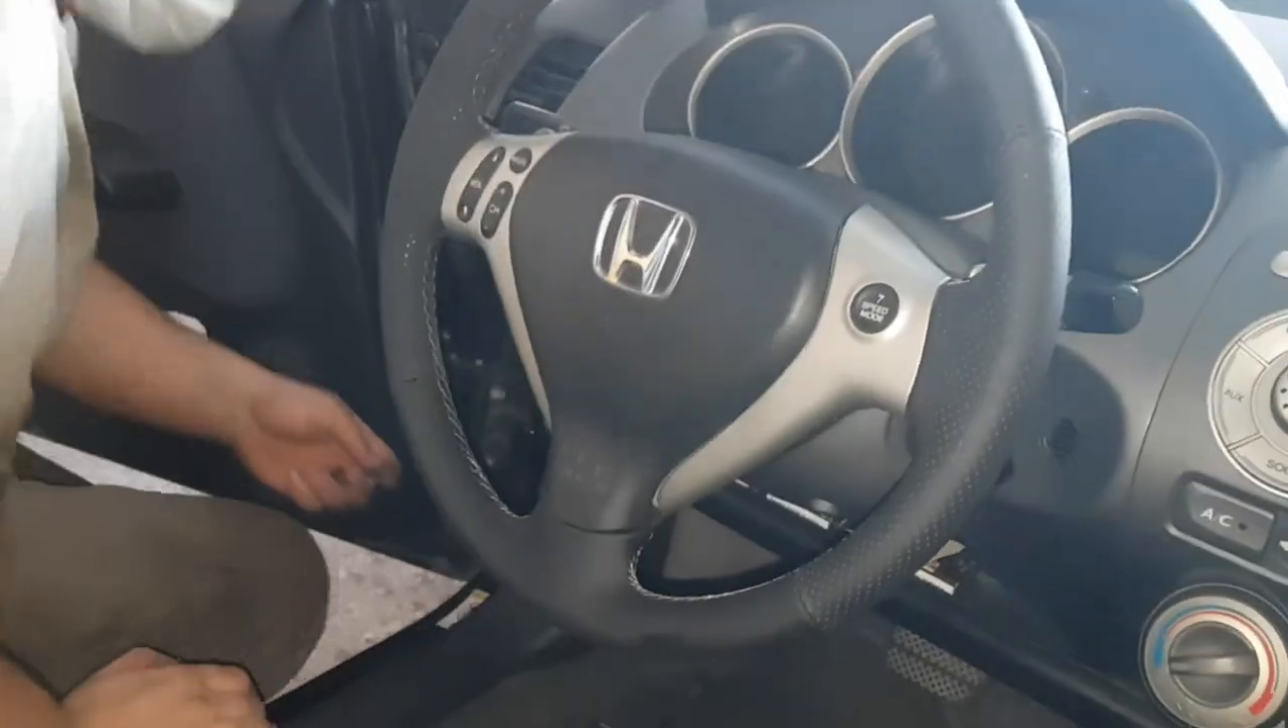Evet direksiyonumuzu yerleştirdik. En son vidalarını takacak.